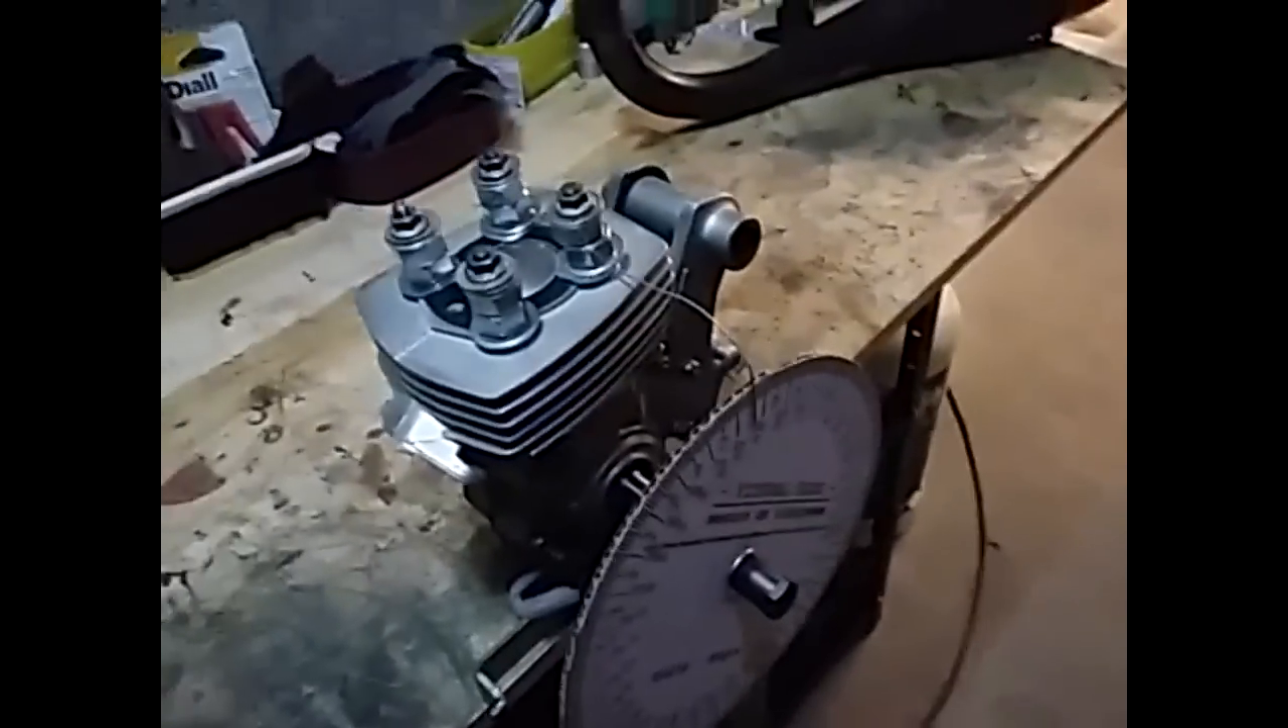Le moteur comme vous pouvez le voir, il est monté.